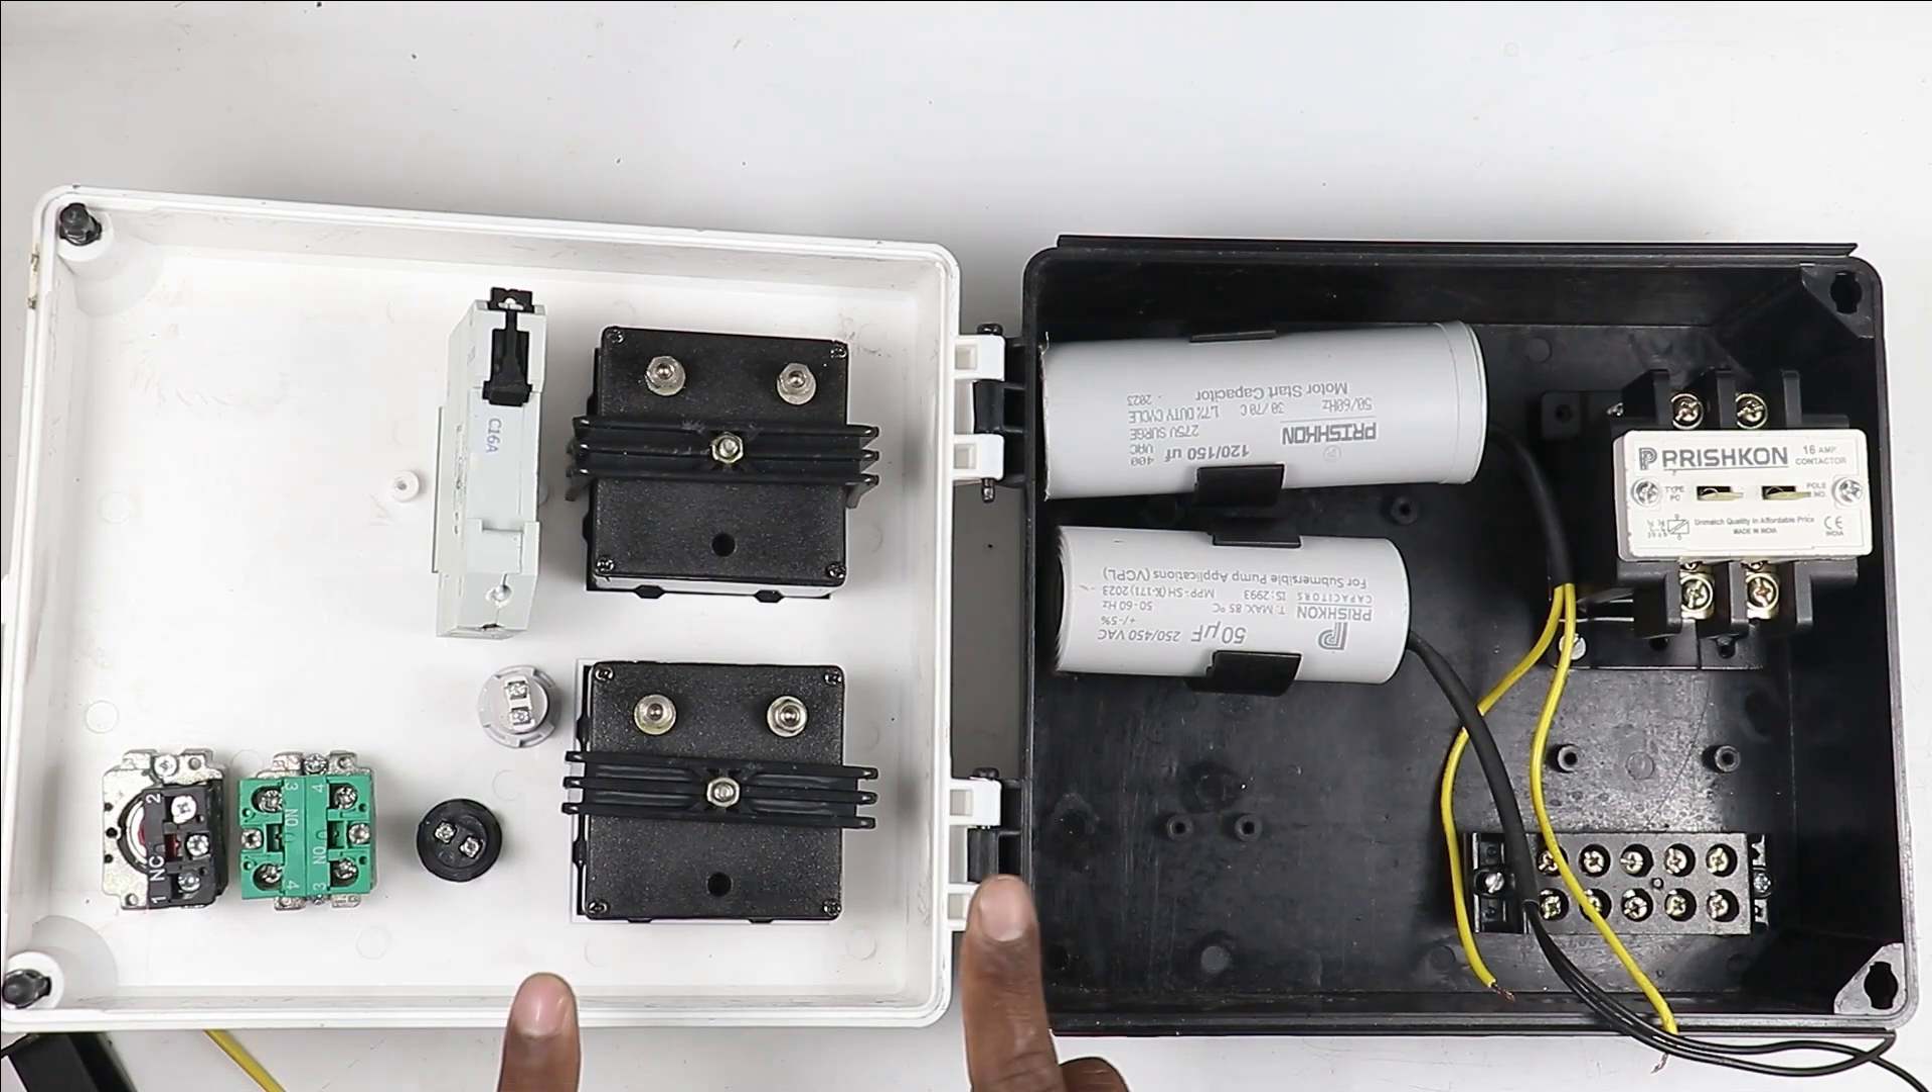So I have mounted all the electrical devices in this box.